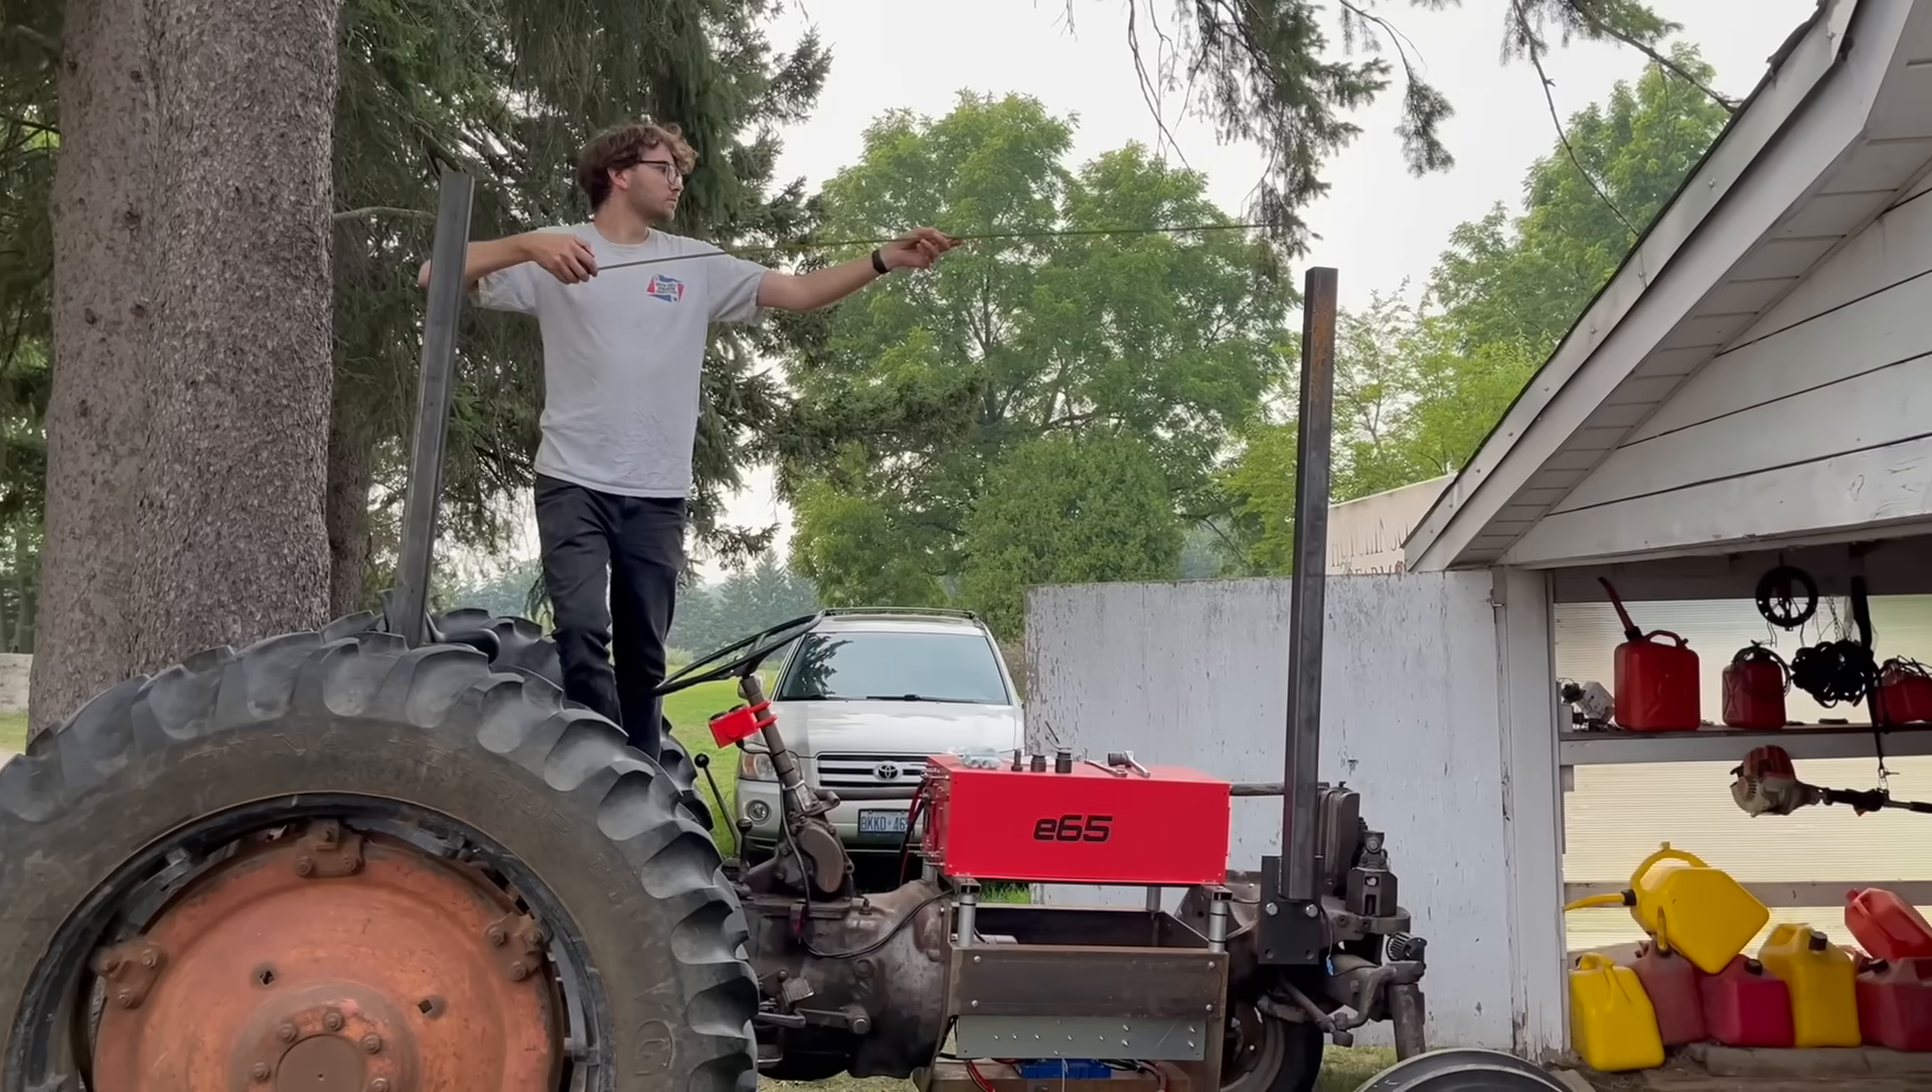Okay, the vertical supports are in place.